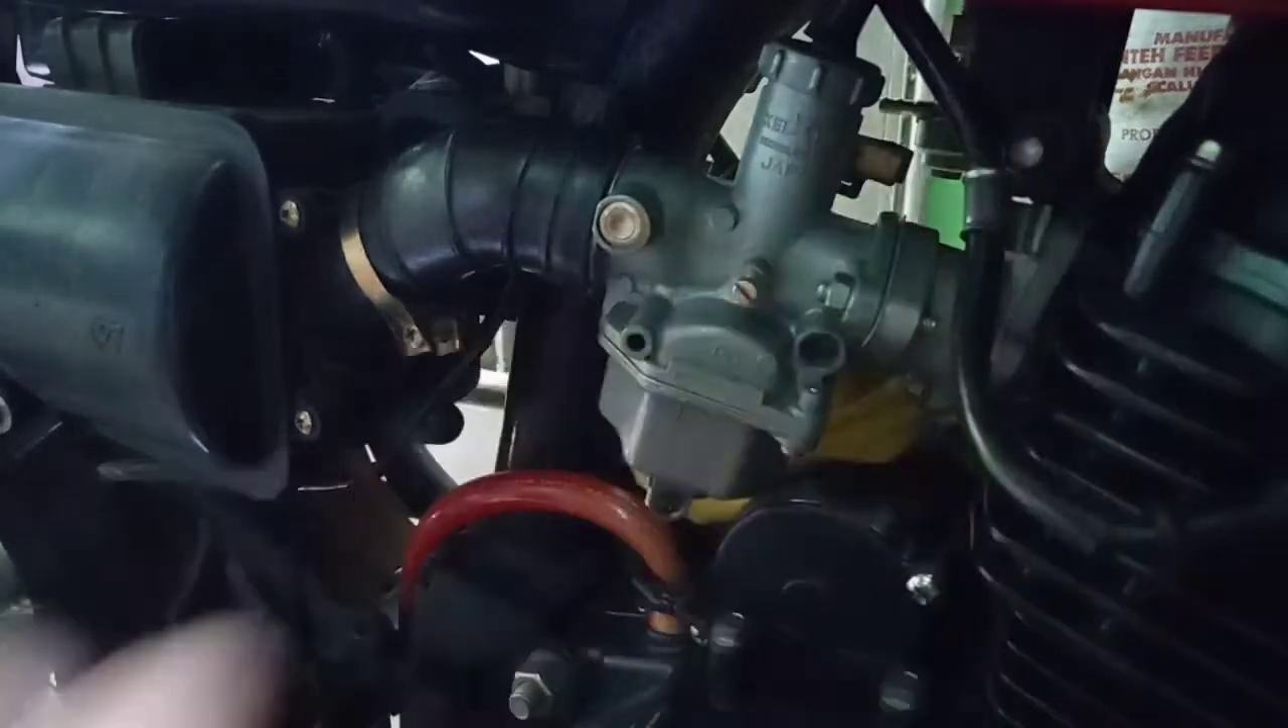So naikabit ko na siya yung carb.